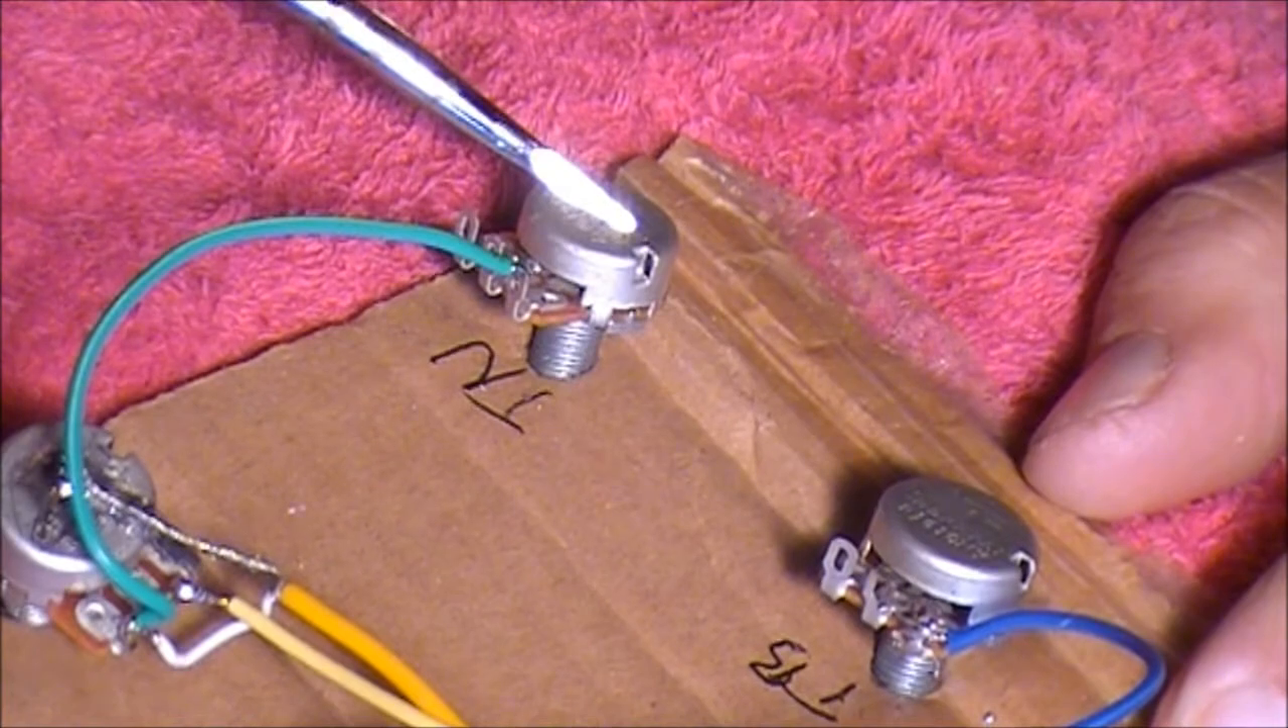I've now soldered this green wire from the left-hand side contact point on the neck volume pot. And it's soldered here to the left-hand side facing in on the neck tone pot.